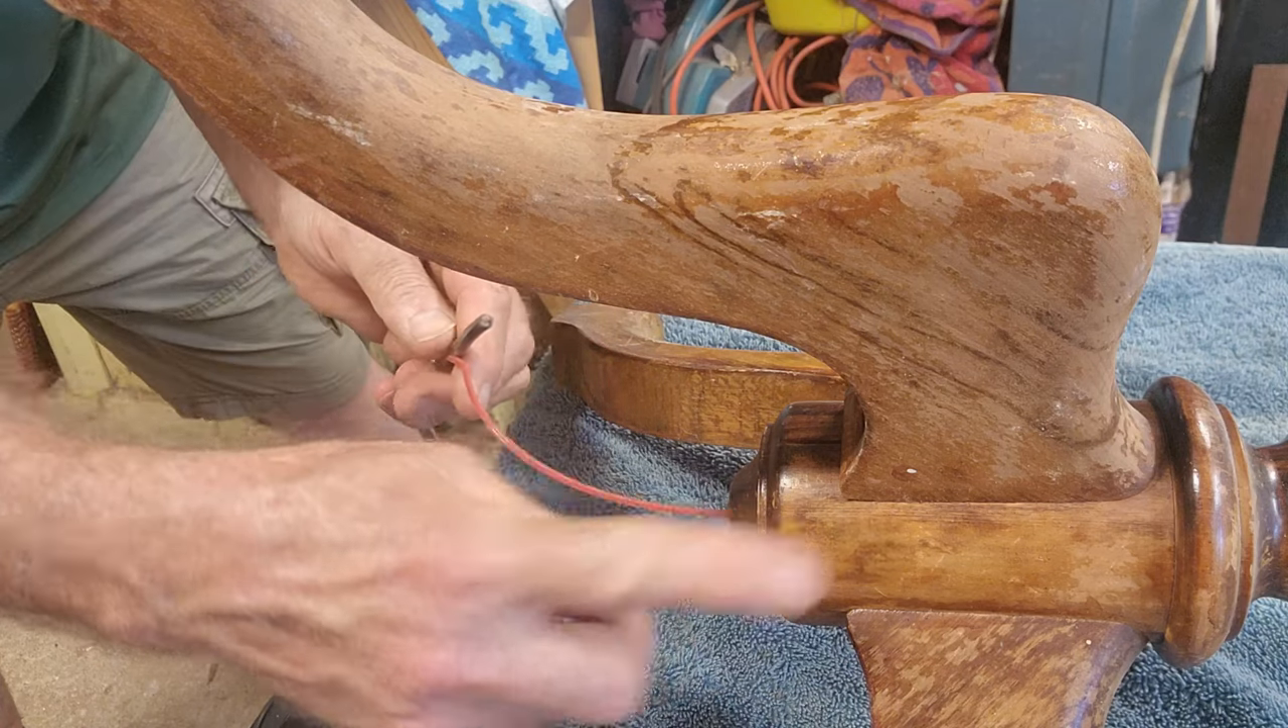Where all these timber pieces join it's not exactly a smooth transition.